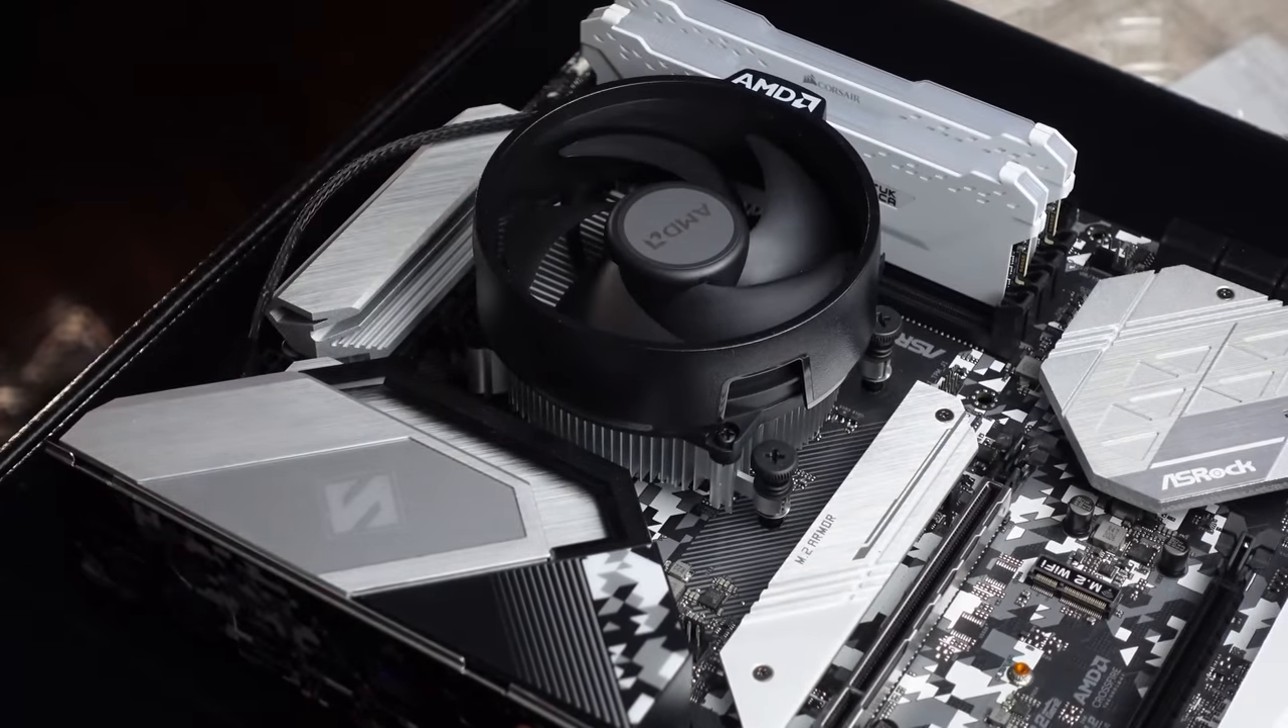Y ahí quedaría entonces perfectamente puesto nuestro cooler de stock.